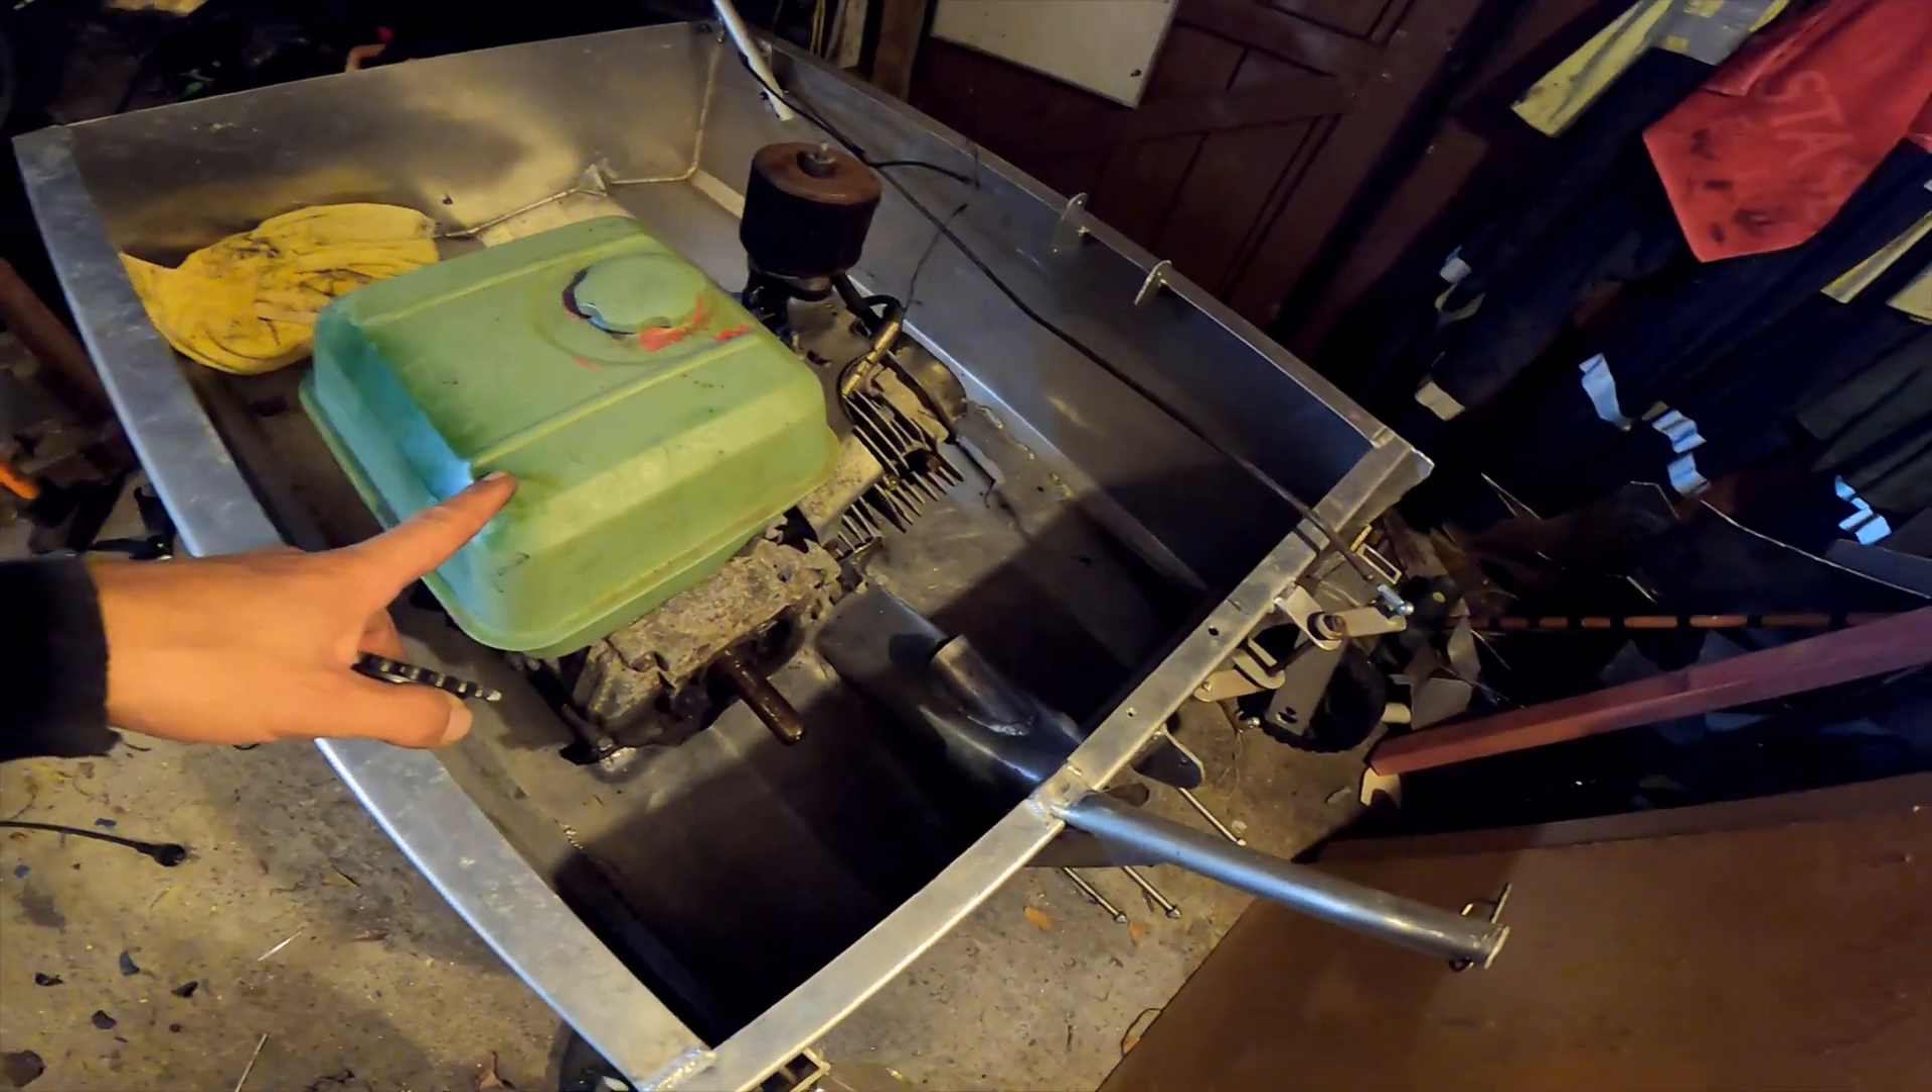Got the big block sitting in there now.